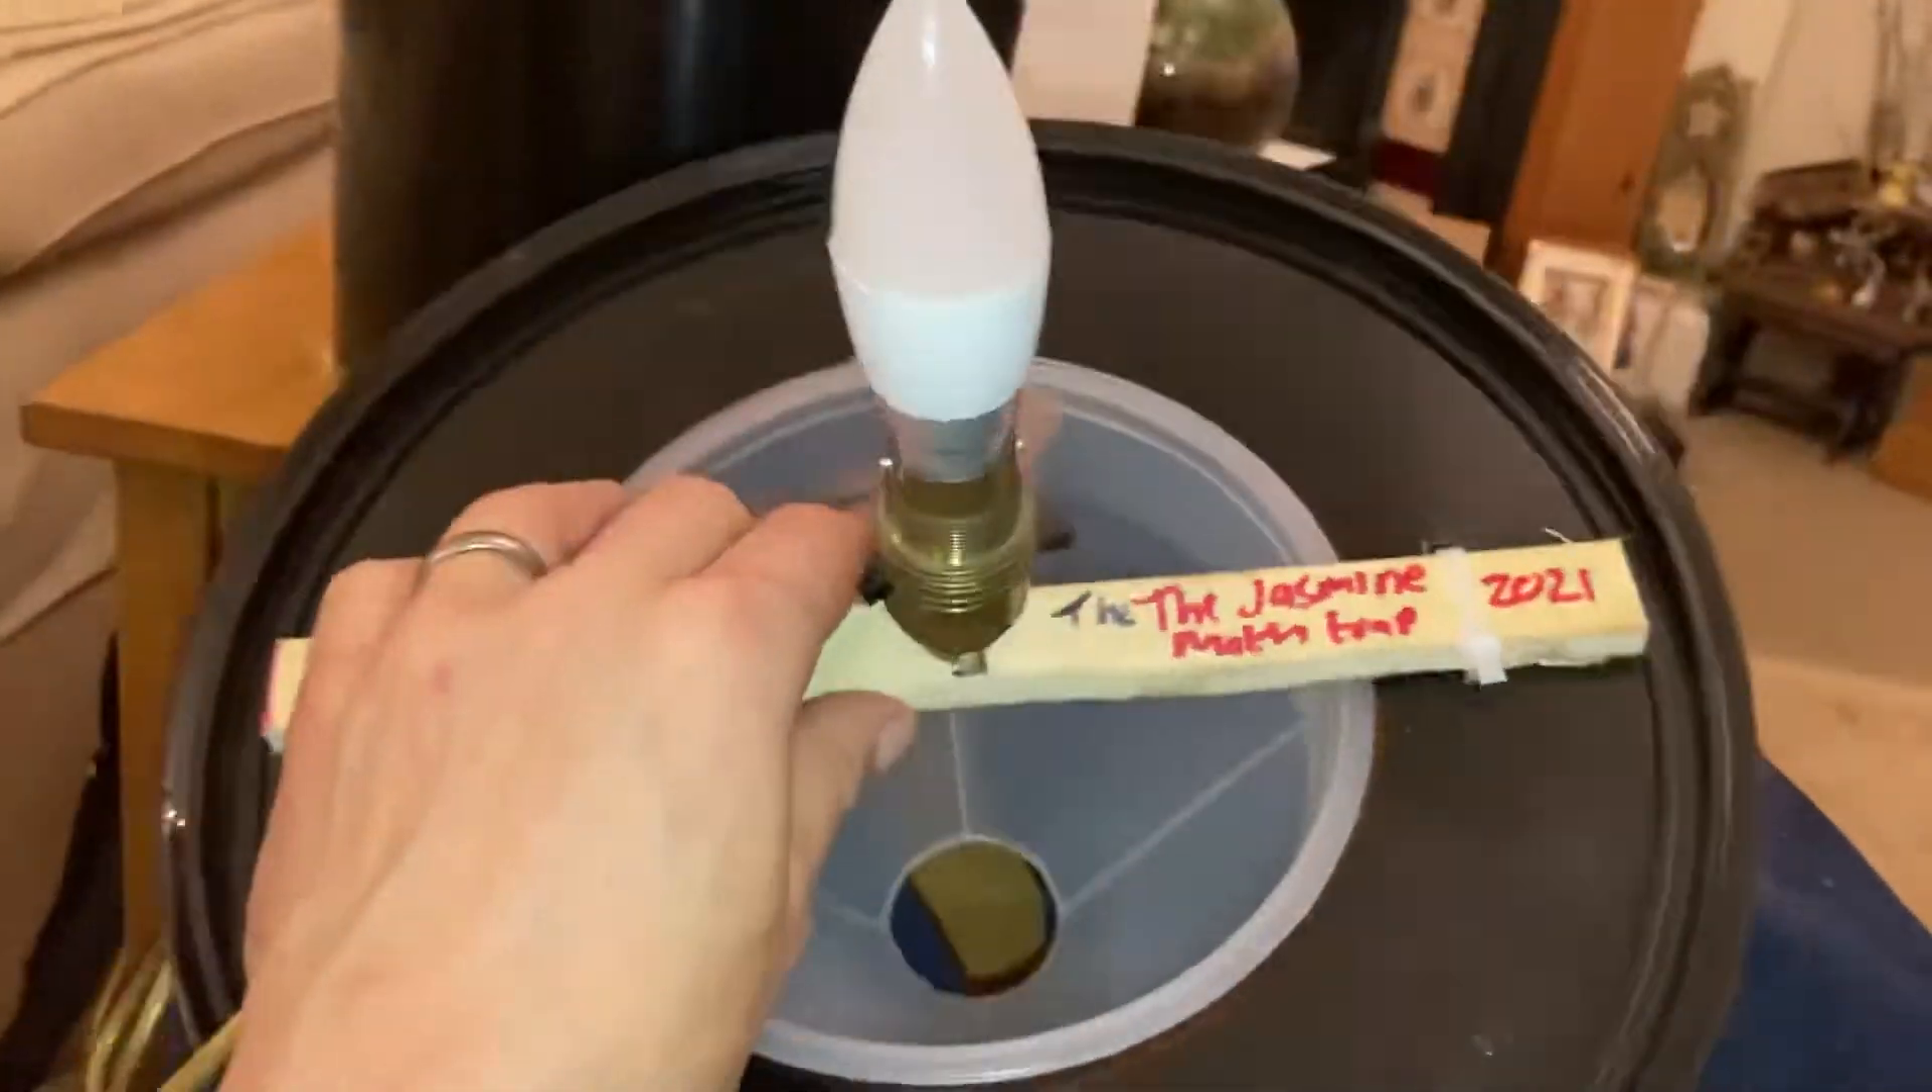I cut a hole in the bucket lid obviously where the funnel fits. See just the rest of the funnel fits in there nicely.